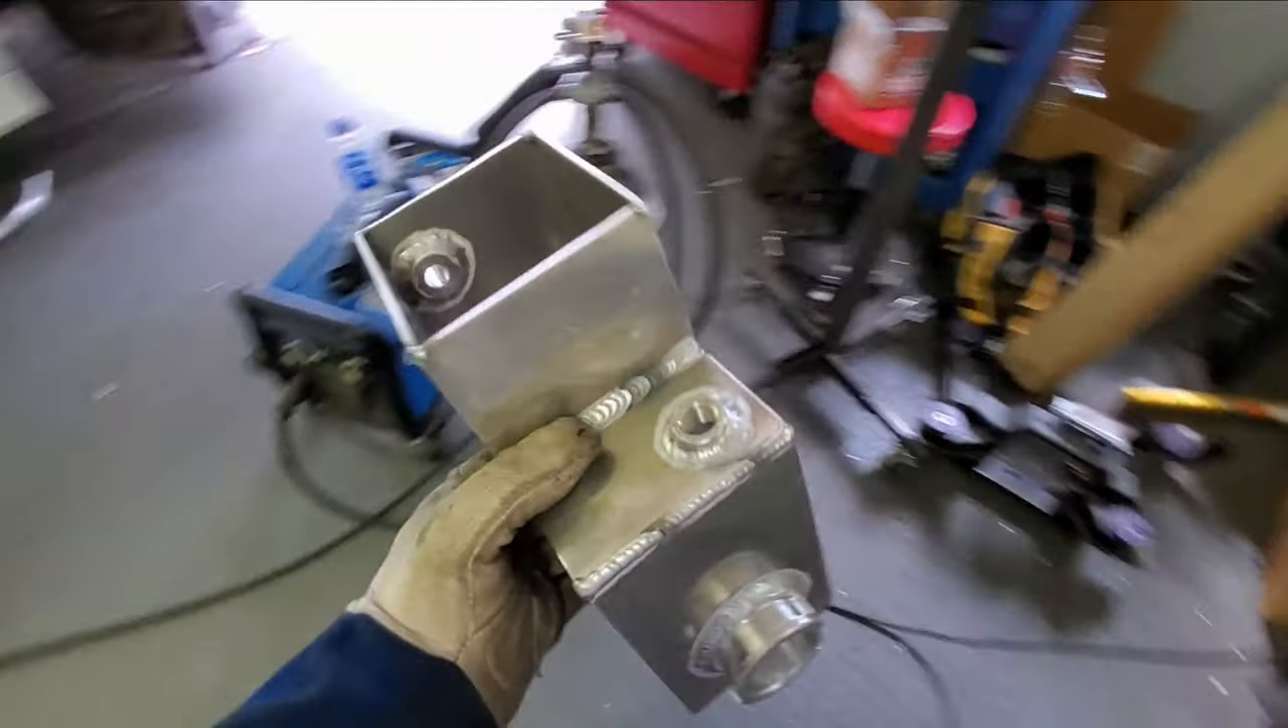Okay, I just finished welding a few edges.